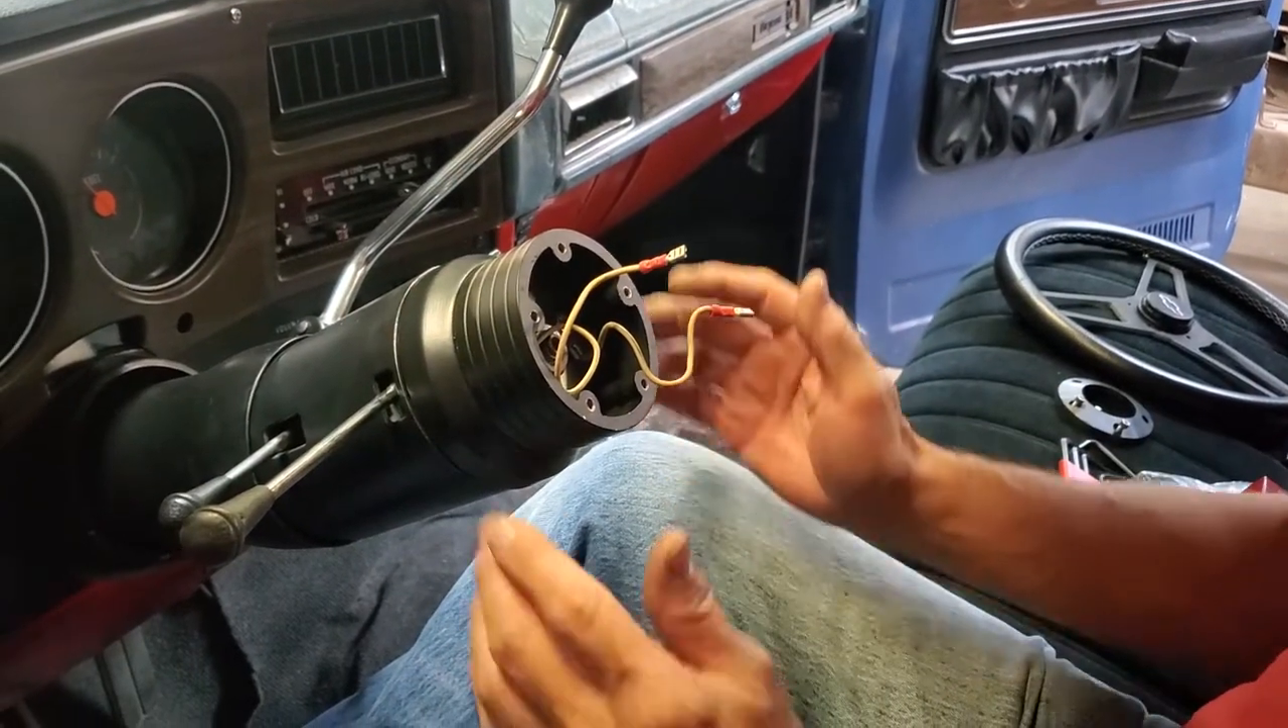And the steering wheel itself is removed from the car.